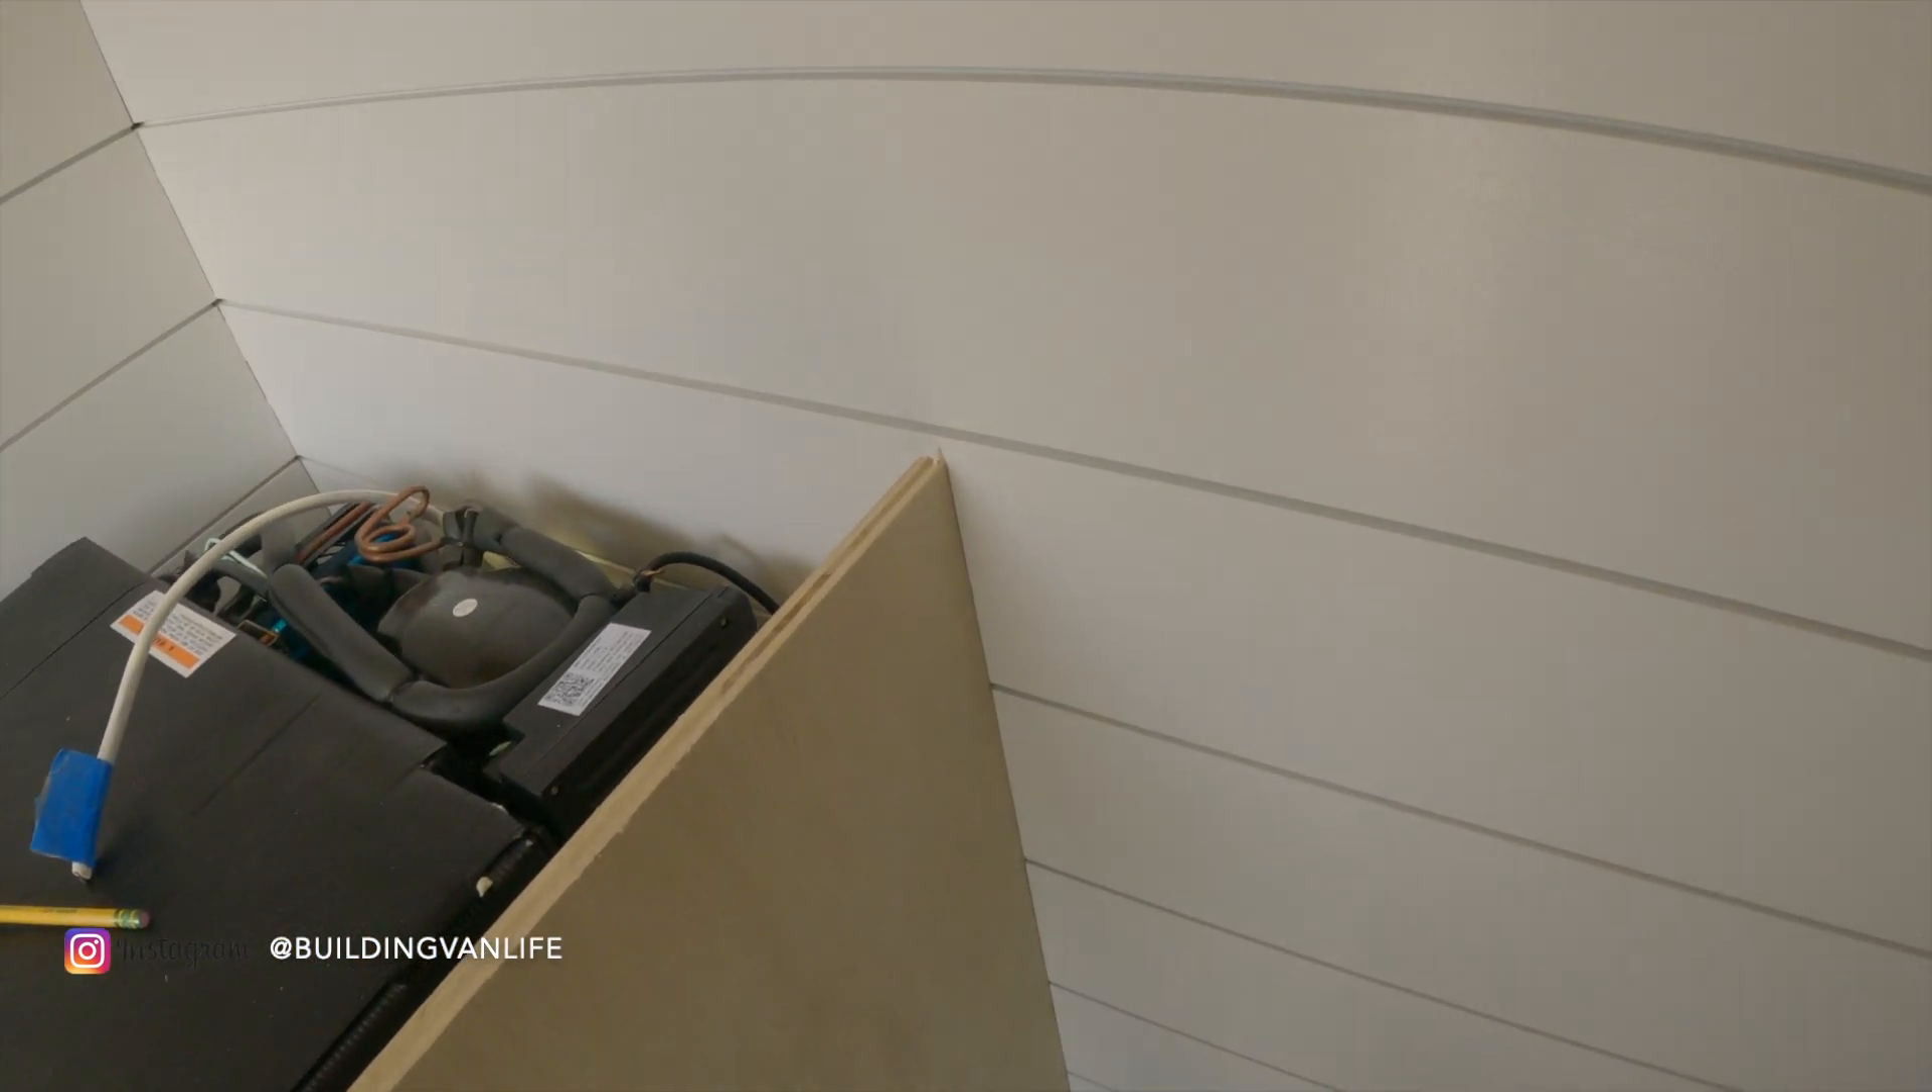After cutting along the scribe line you can see here I have a nice tight fit against the wall.